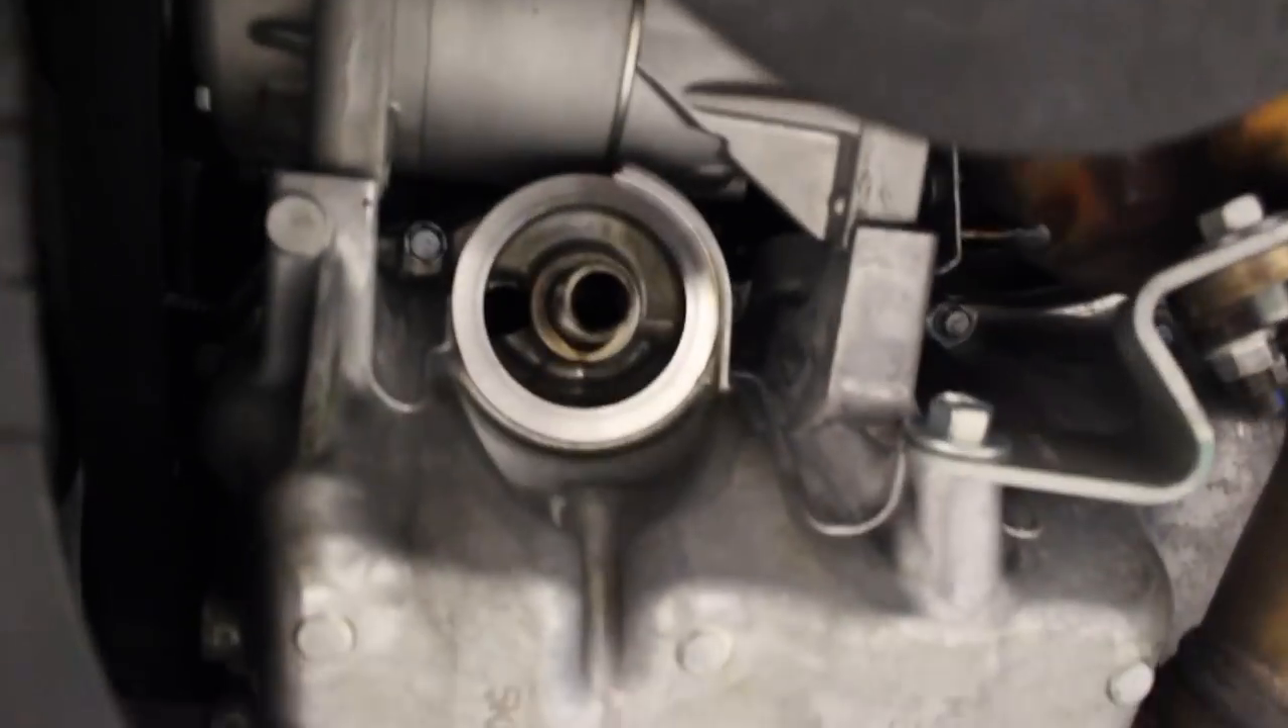Now the oil filter is off.